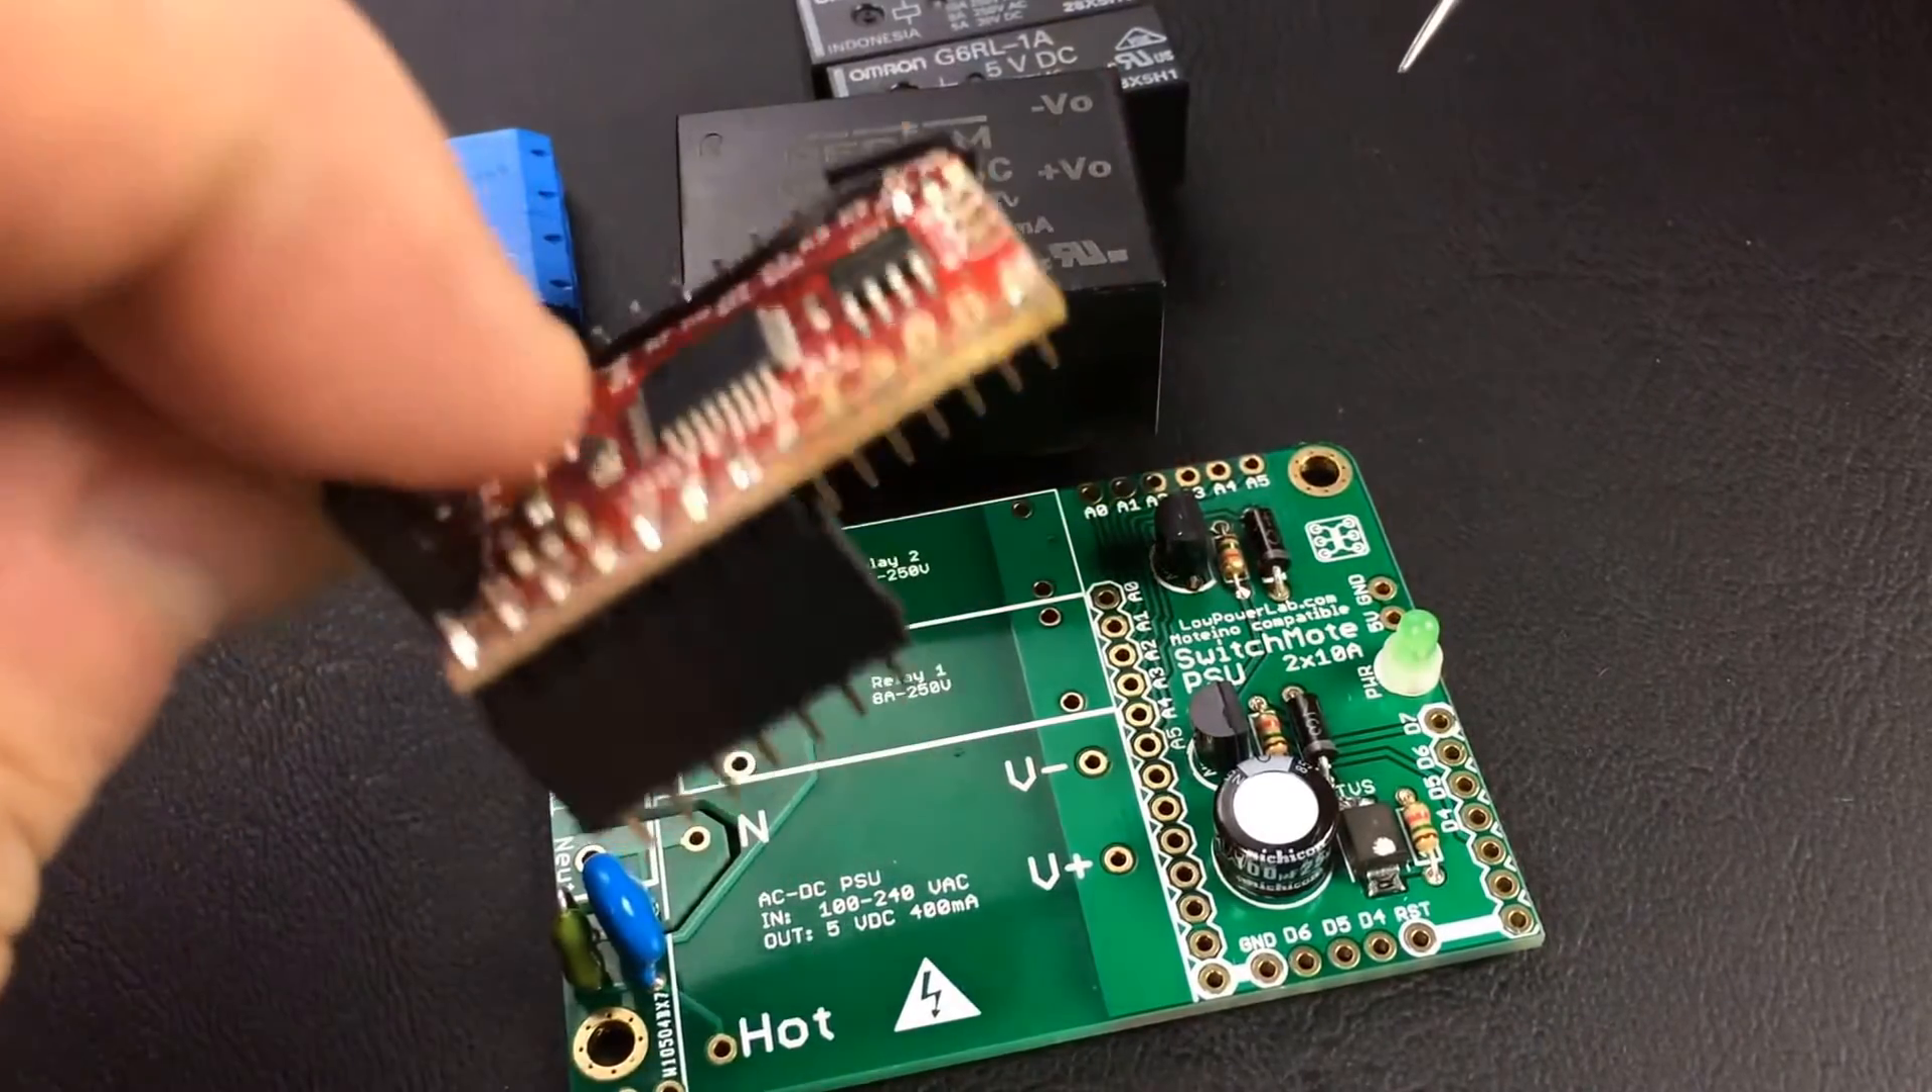And so I'm just going to get started and get these last few big components on this board then I'll be done.